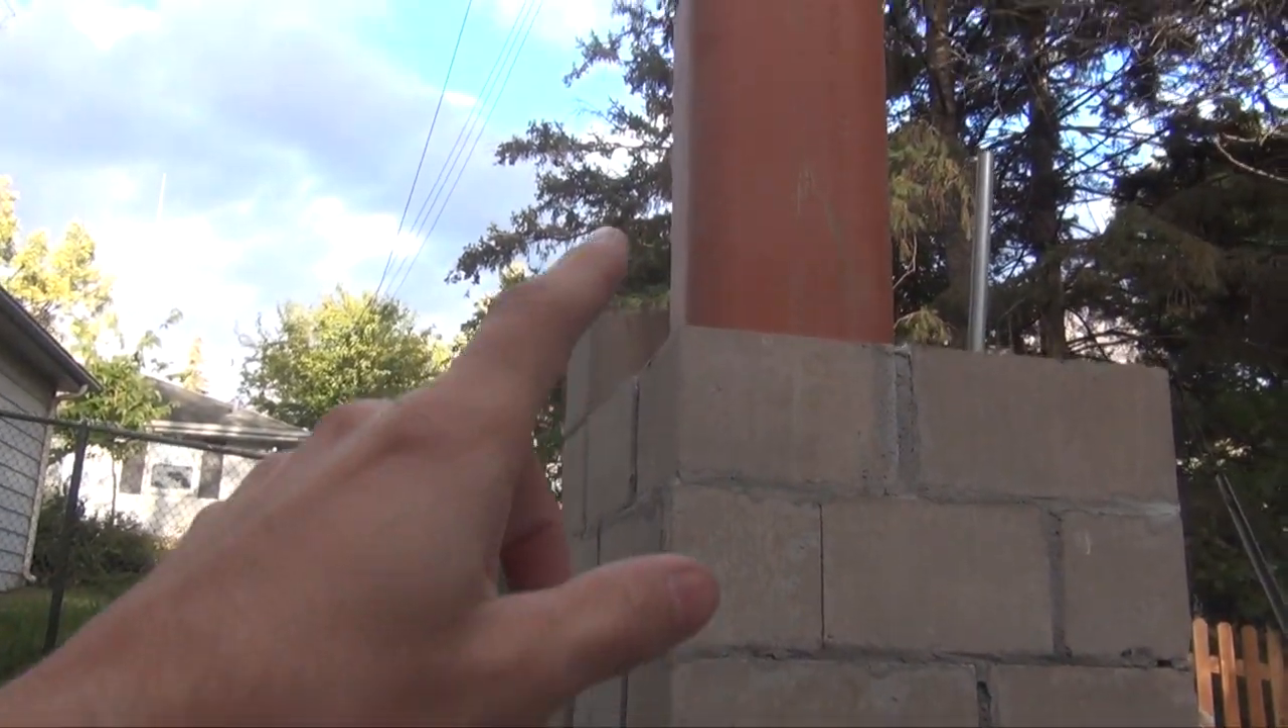So I got part of the chimney installed. I have half of it done.